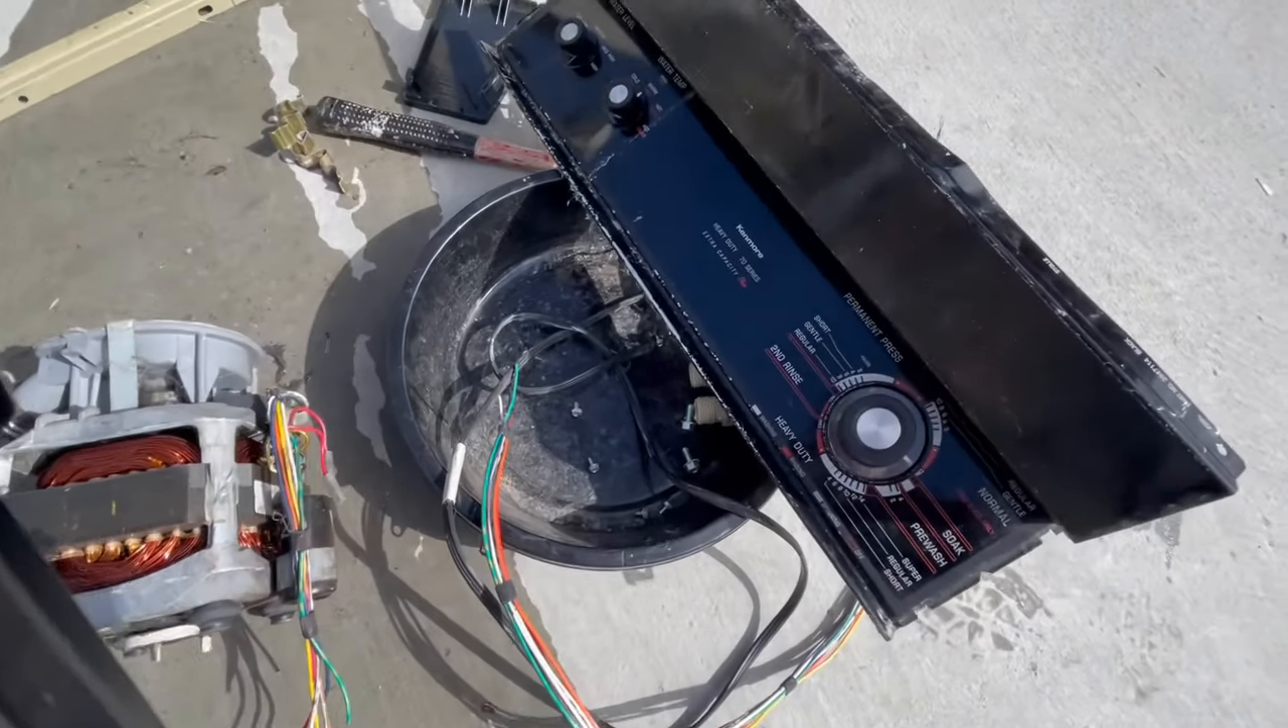We got the motor out. We've got the control panel.